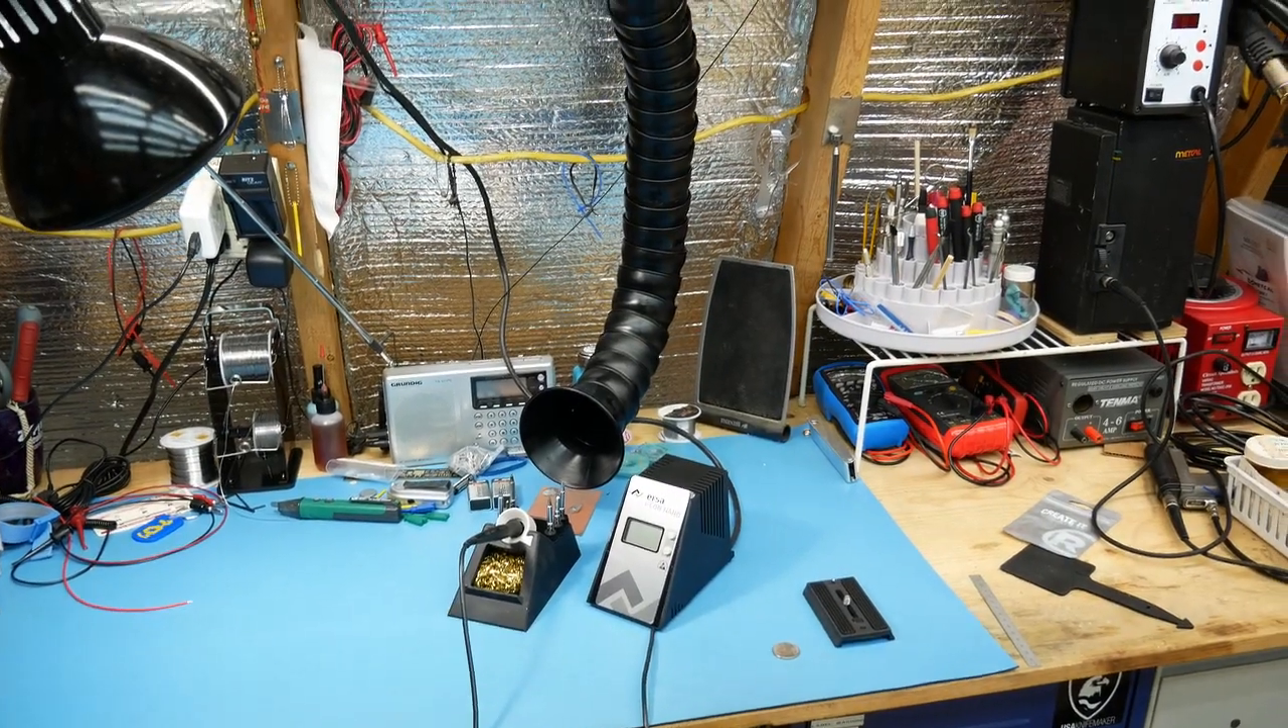Finally got the last section of lock line and got it installed.